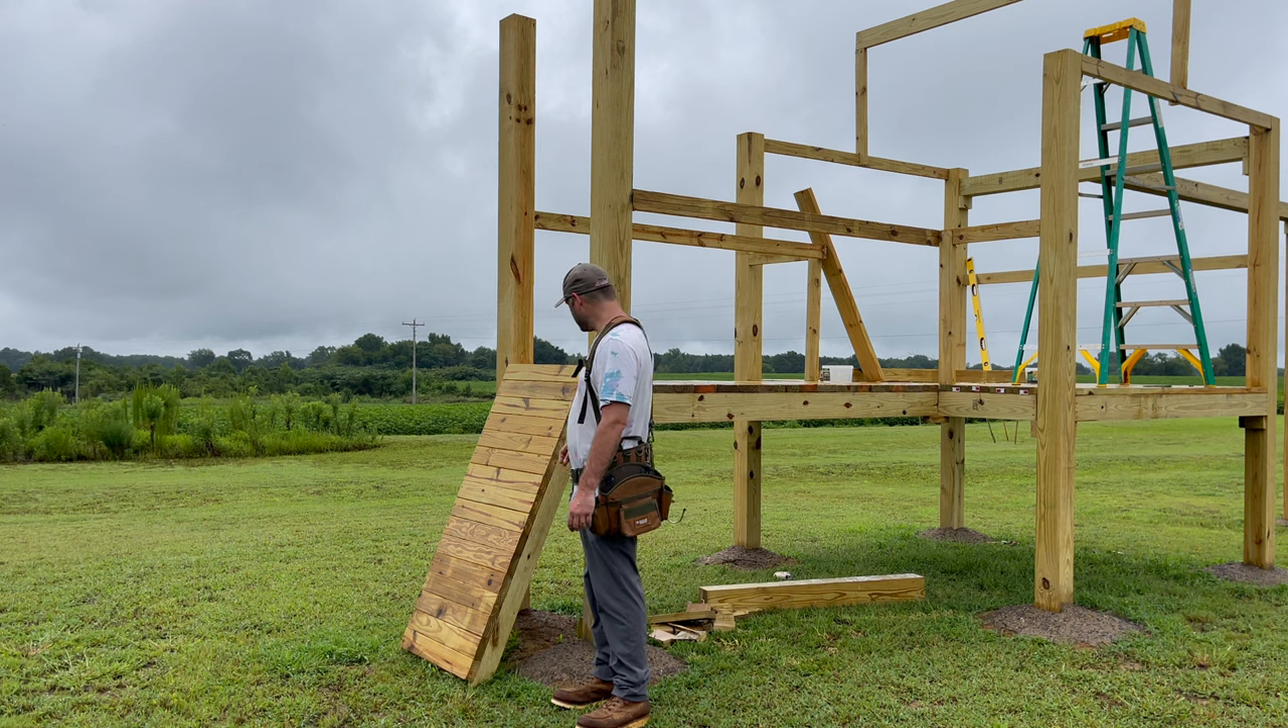I got the rock wall done. I just got to put the little handles on it.